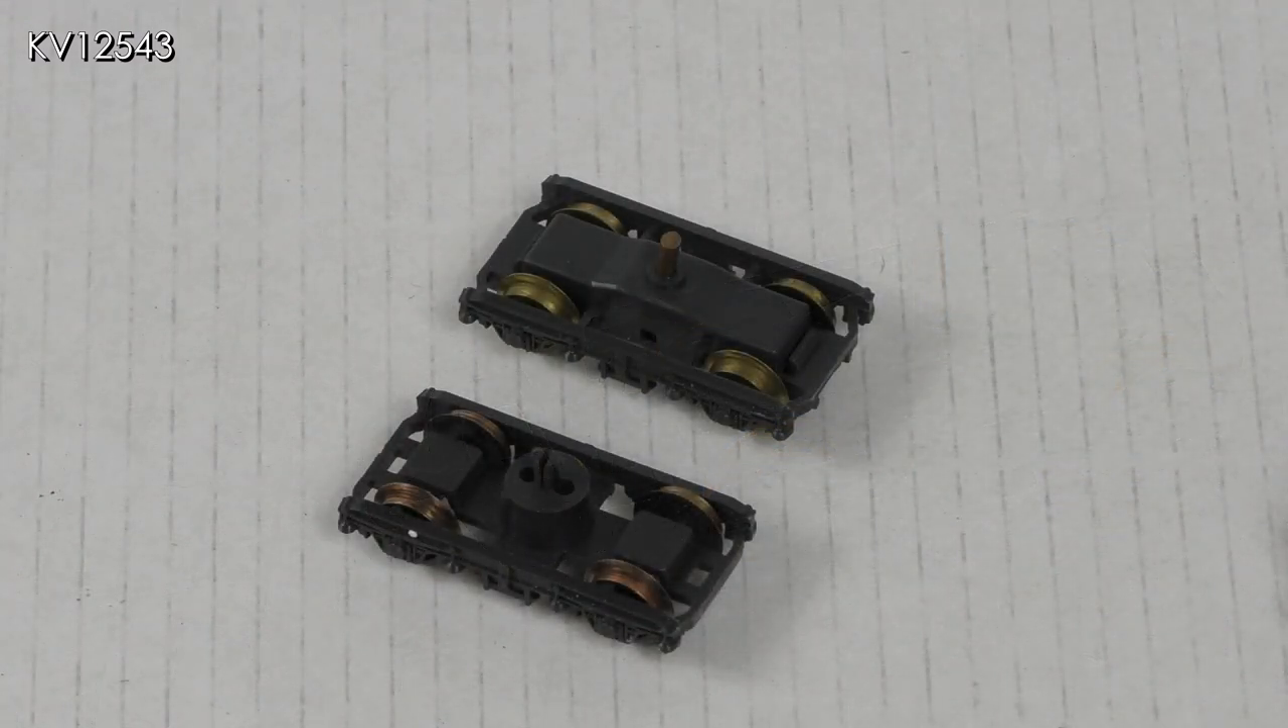I have now removed the couplings from both bogeys and I think they look much better.